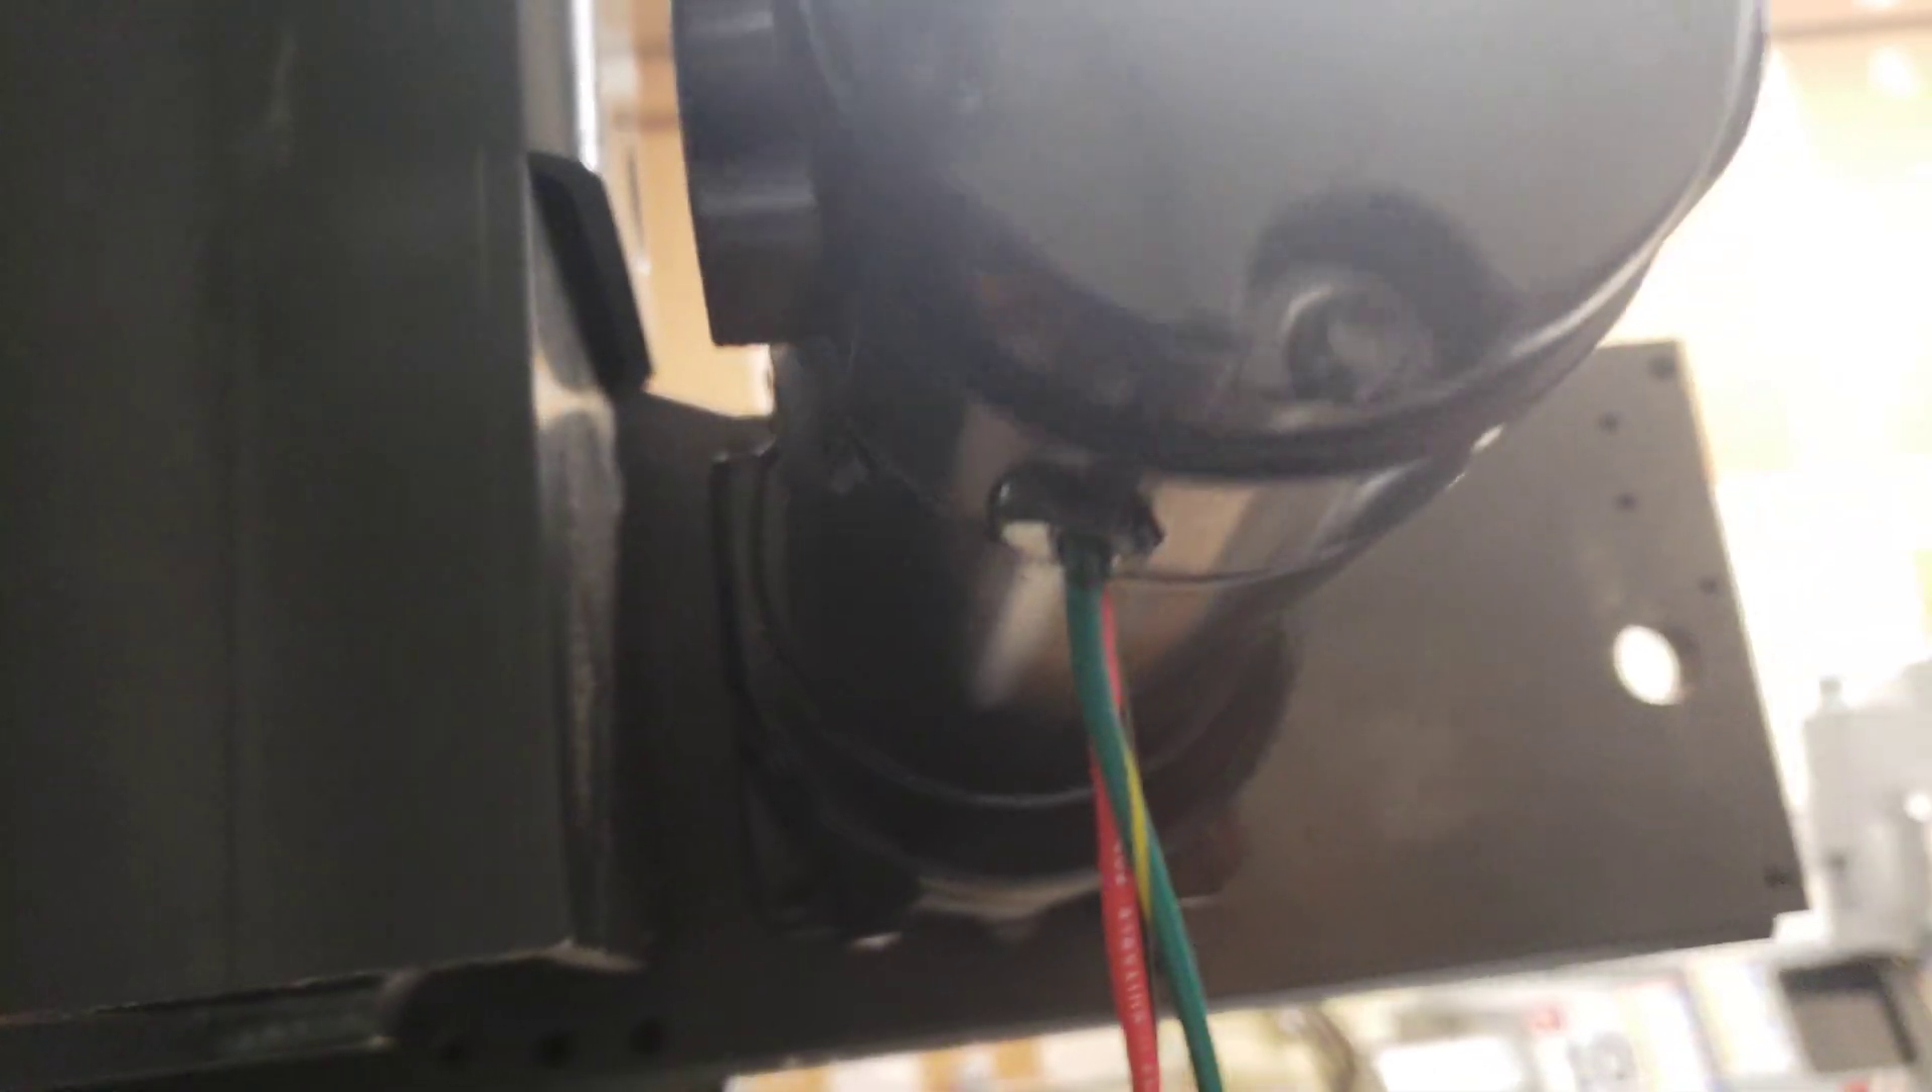So now the wires are coming out the bottom so there's less chance of coolant intruding into the motor.